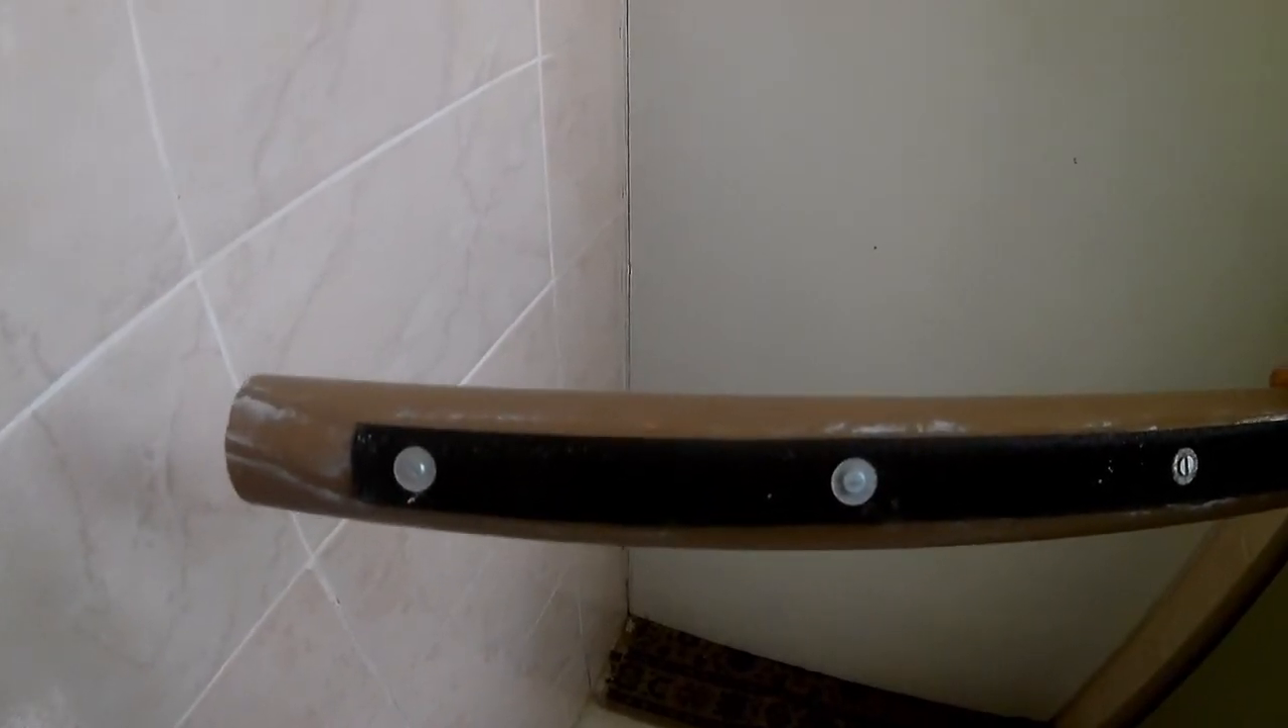Eu coloquei uns furinhos e parafusei o velcro. Isso é justamente para que o velcro não saia.